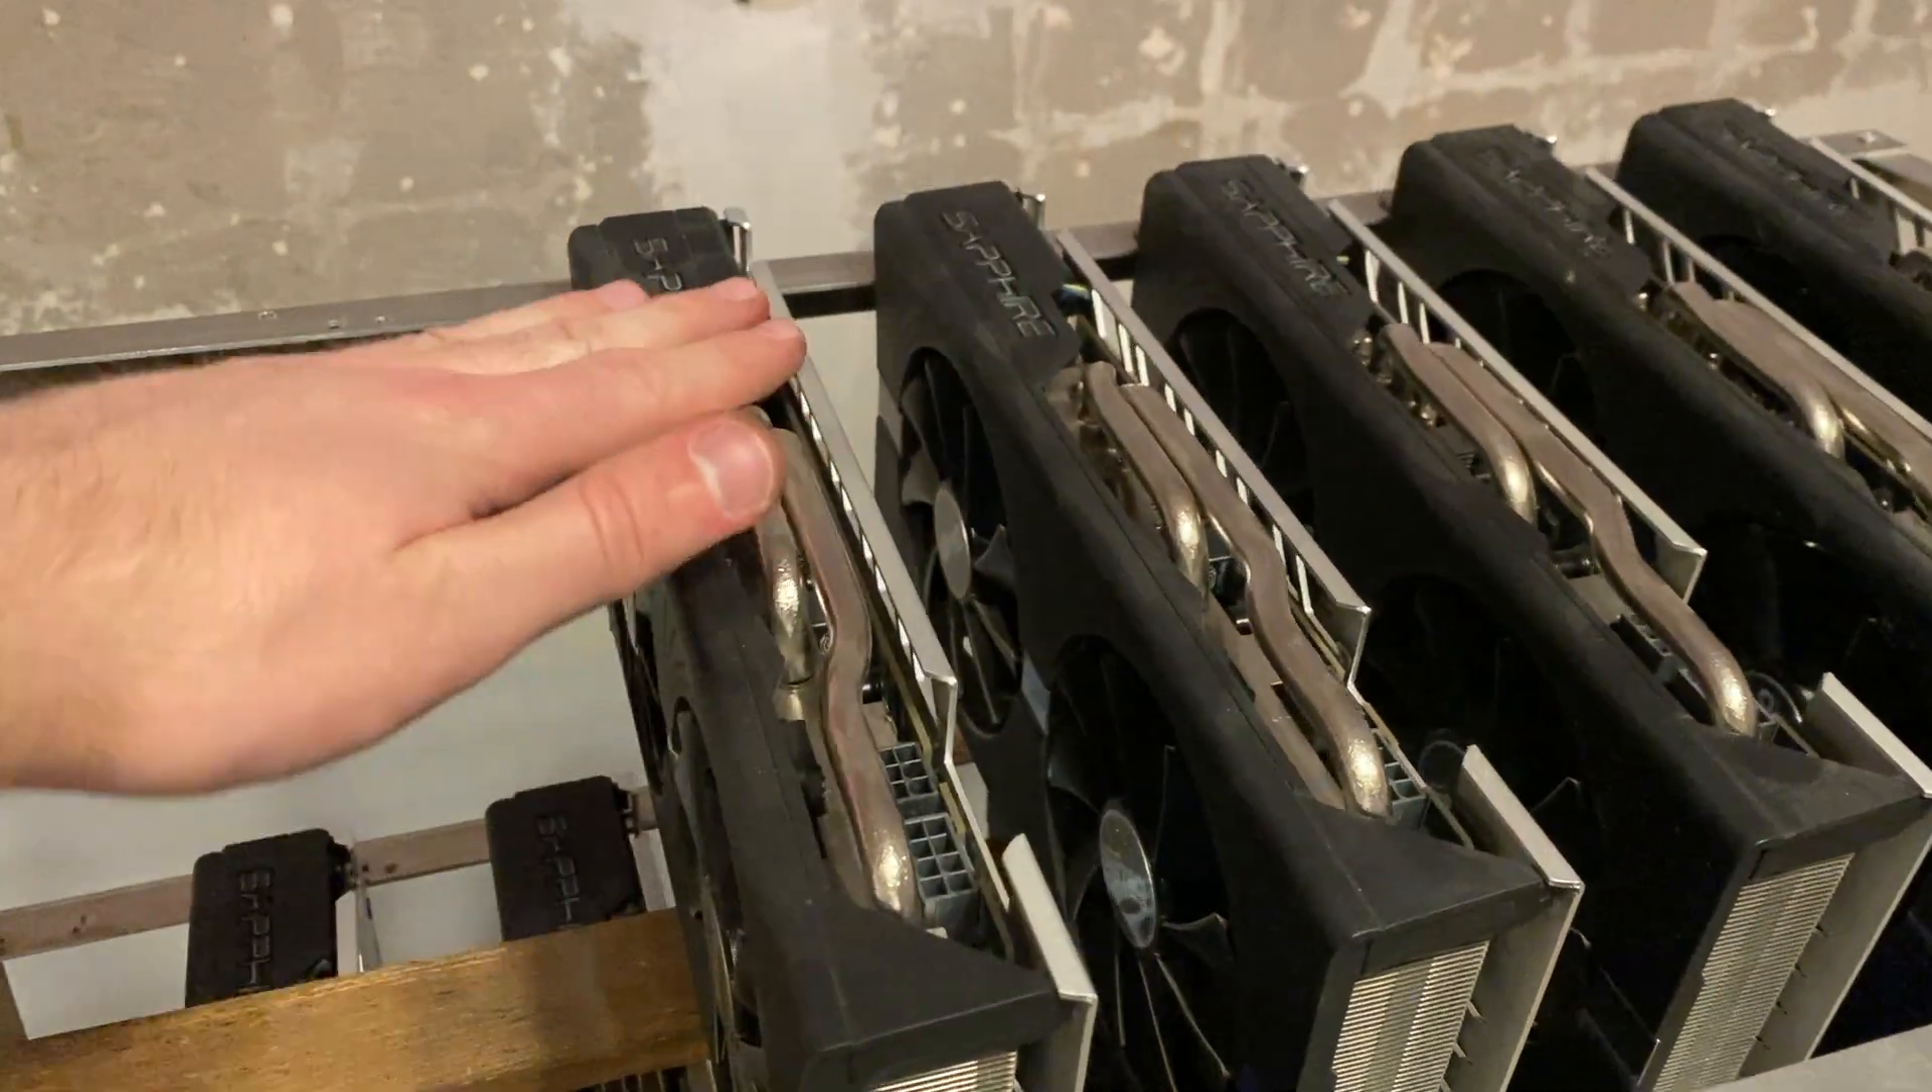All right, so we have our GPUs in place.